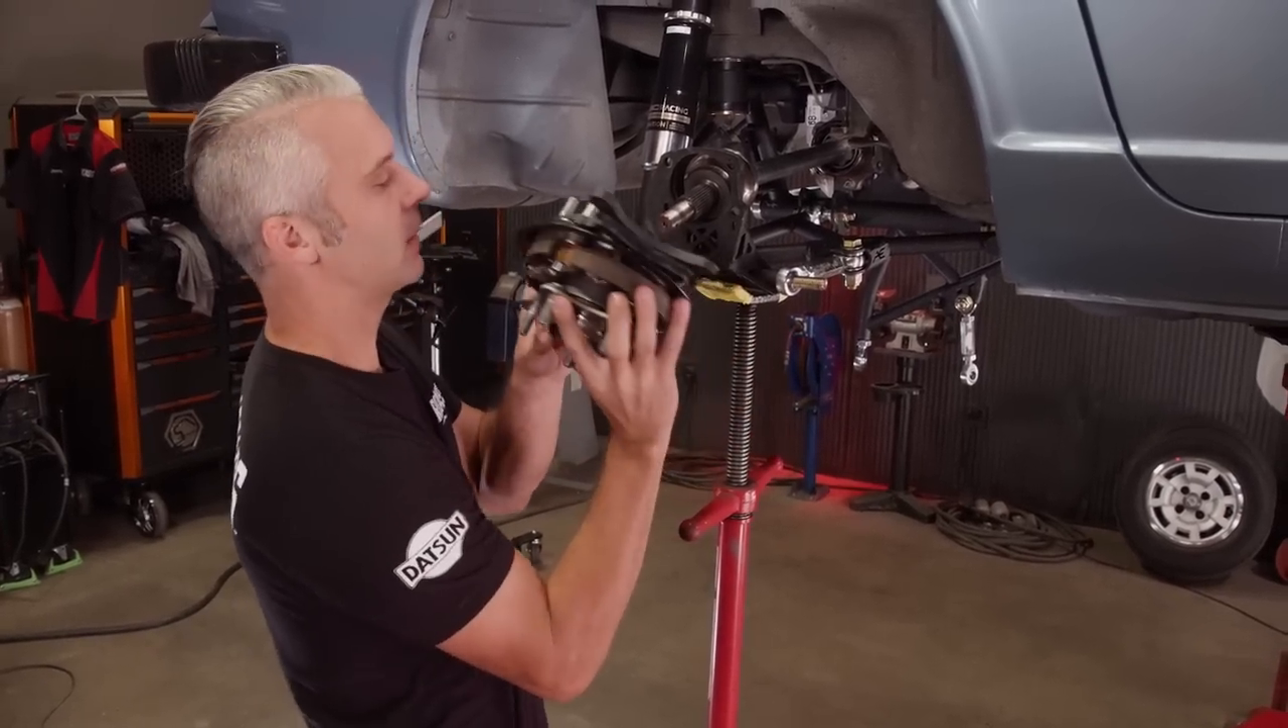And the last thing to go on is the hub that we got from Nissan from the 370. We also have the backing plate with the e-brake shoes, and then this caliper bracket from Apex.